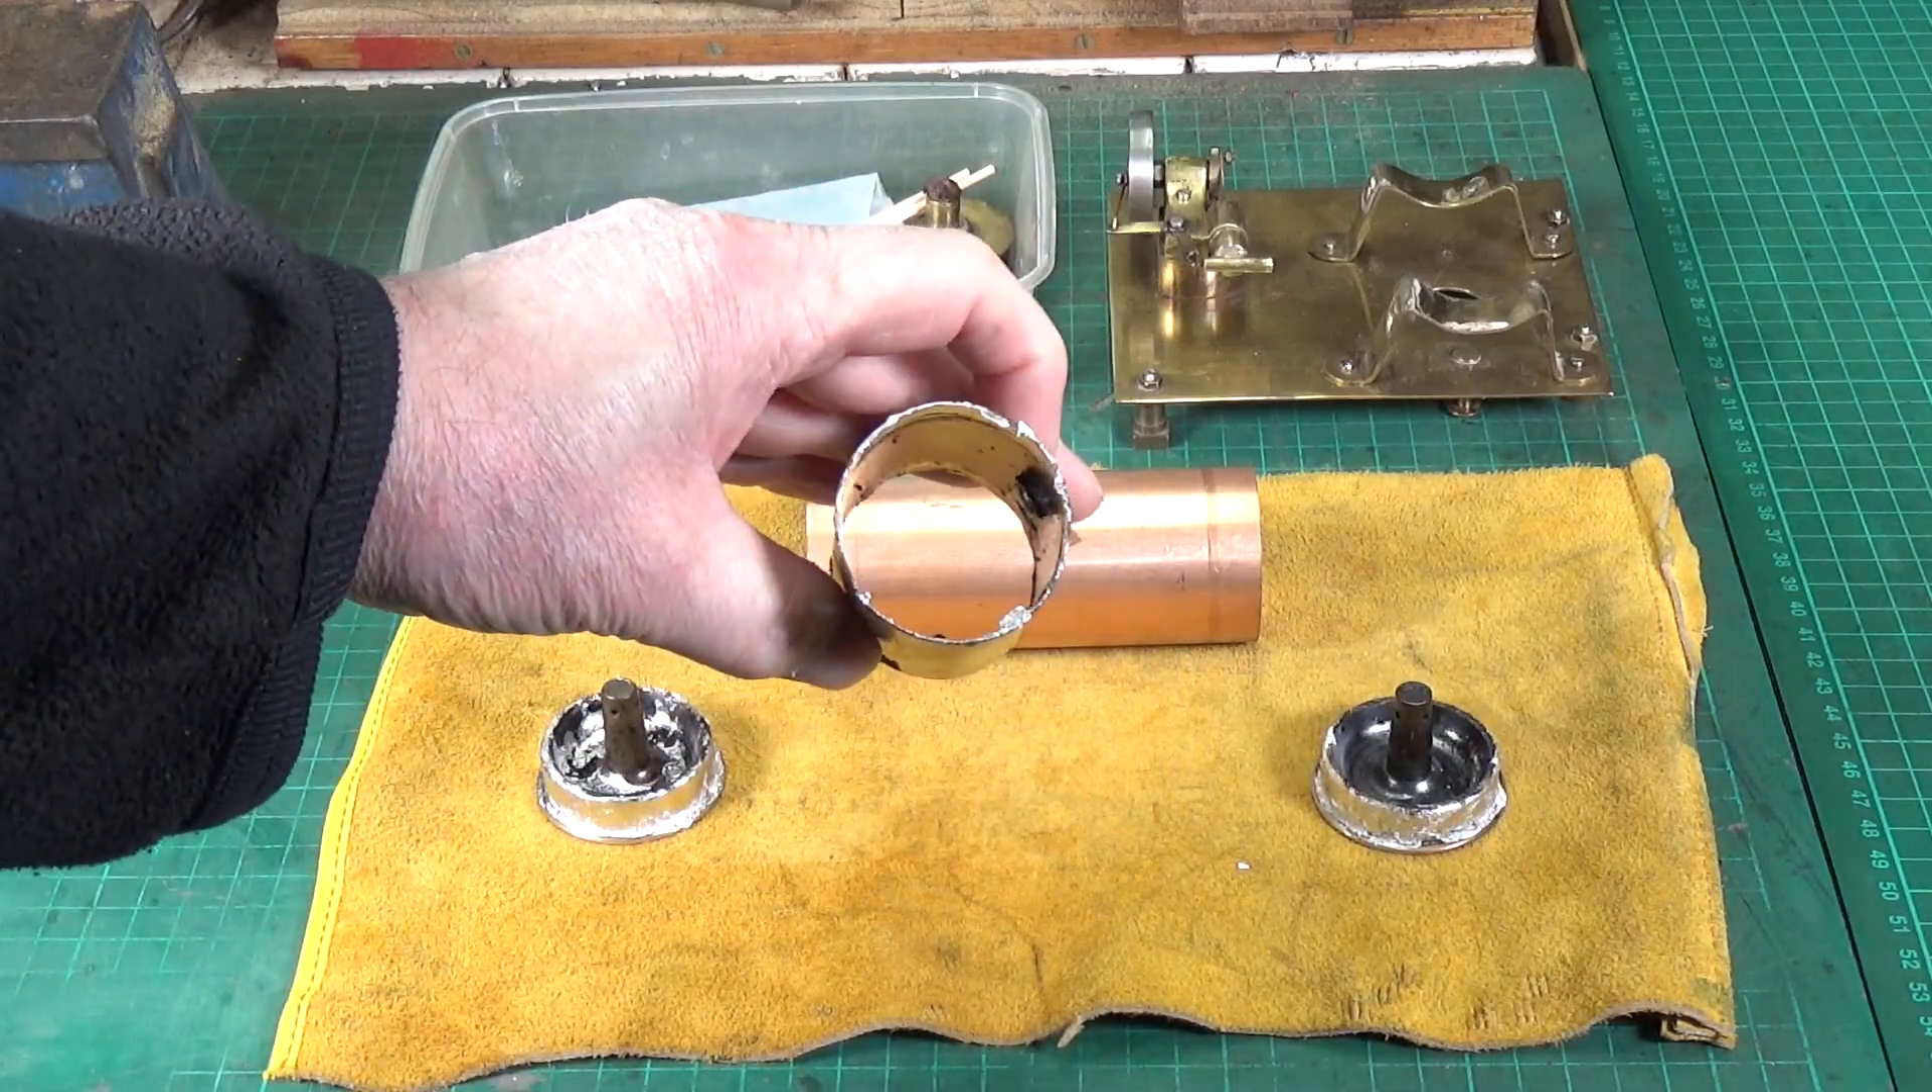Well with a judicious use of the gas torch the original boiler from the small little steam engine is now in its component parts and it's as you can see it is actually a rolled piece of copper sheet.